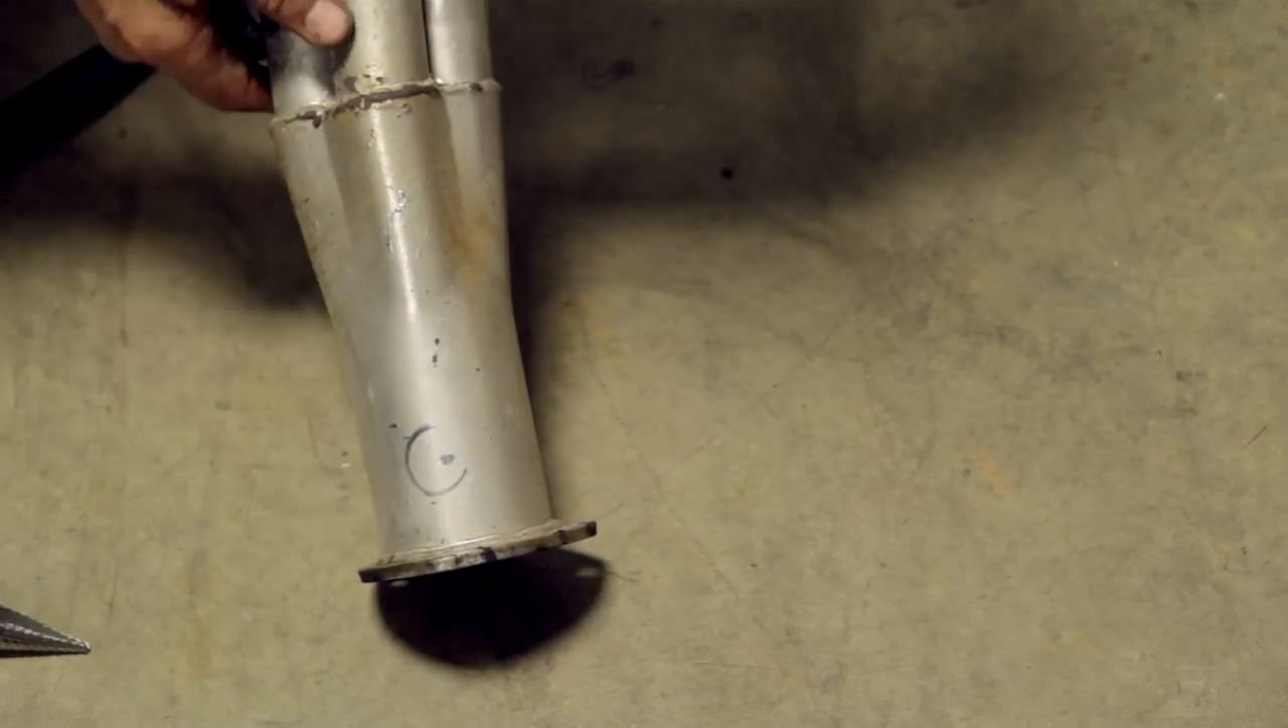All right, well Eric got the header off for us and as you can see he's marked where the bung for the O2 sensor needs to go.